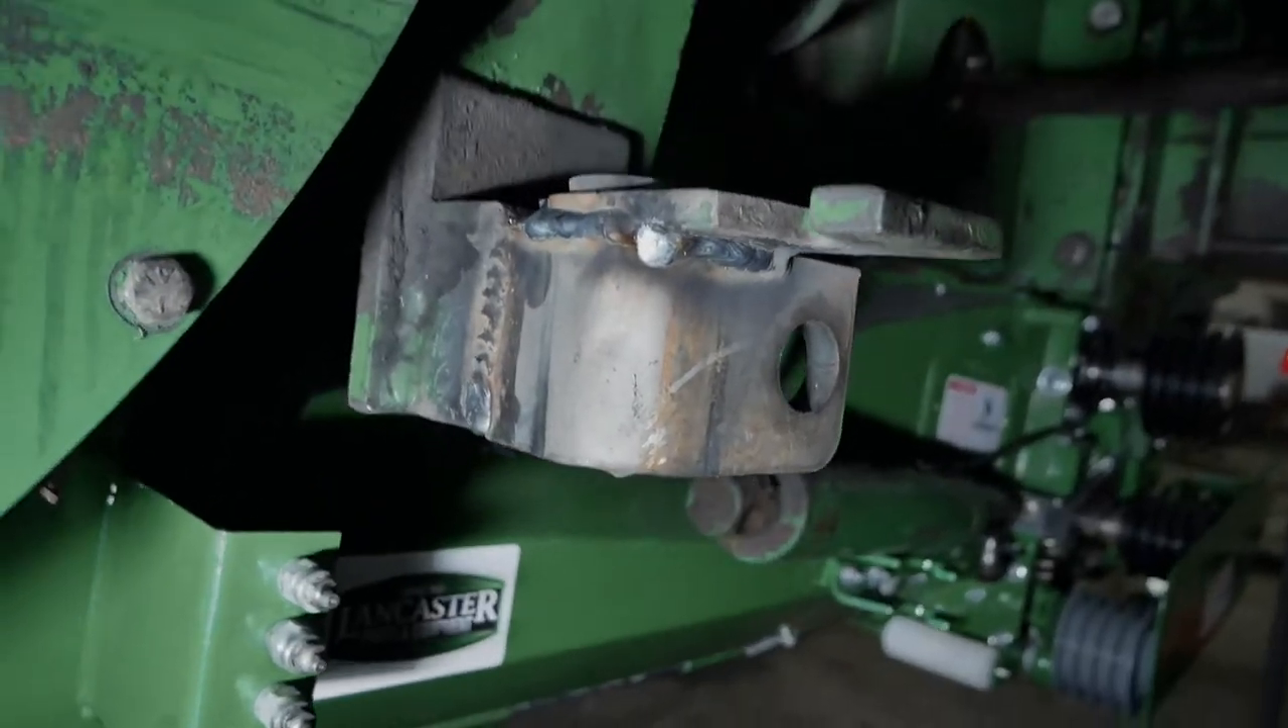This is what the L bracket will look like after you have it welded onto the old bracket.